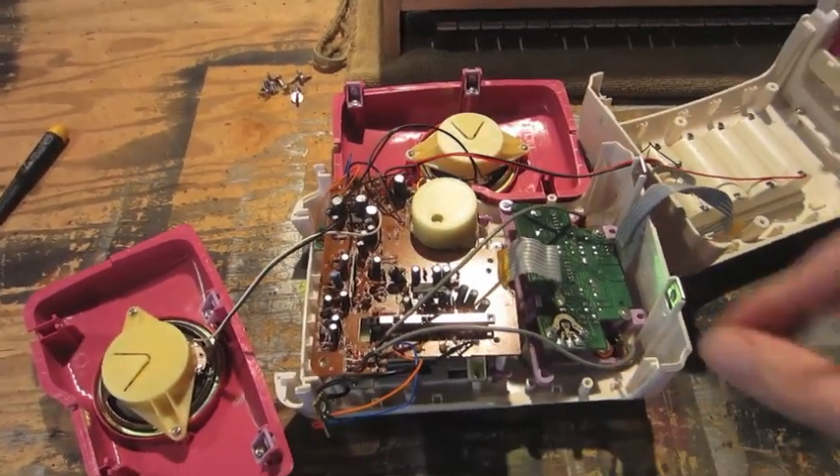Got the Barbie Karaoke all torn apart.